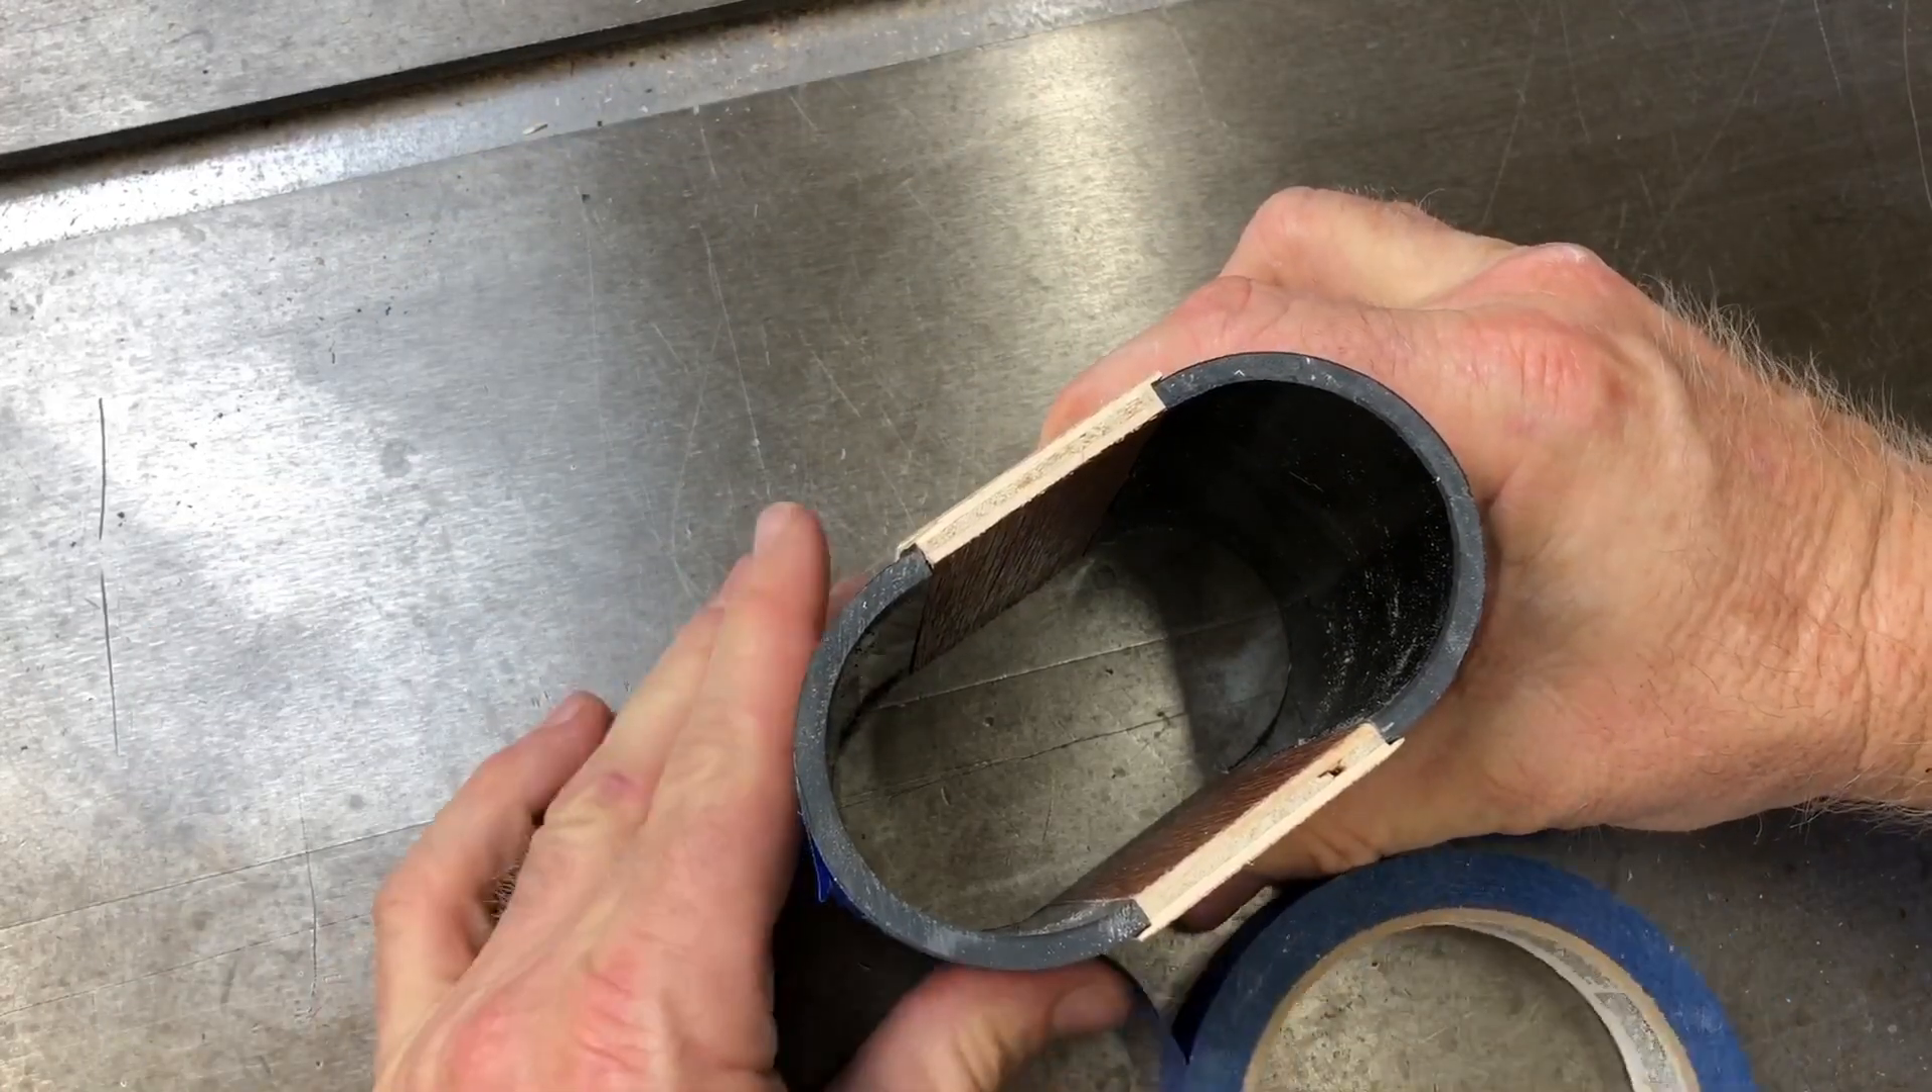Here you can see how the plywood parts fit together really well with the plastic pipe.